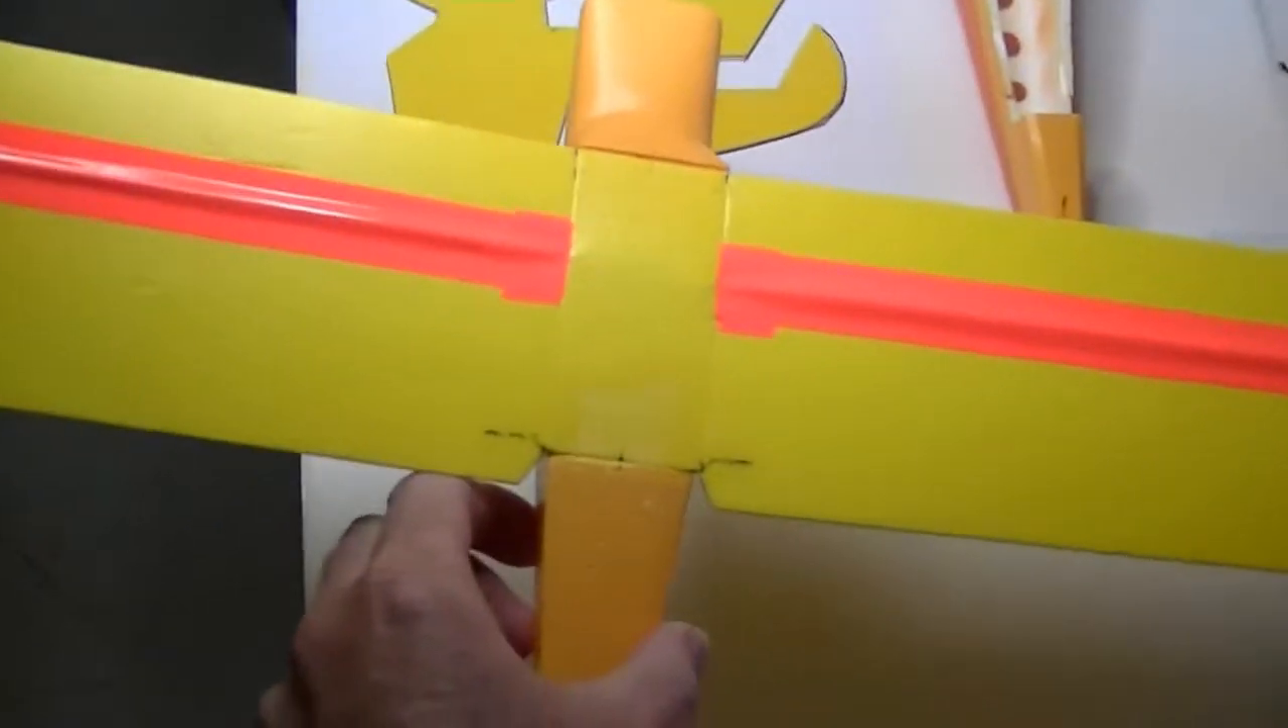The main wing is now glued to the body and we have a little bit of a dihedral there because of the carbon fiber rods and the shape of the body gives us a little airfoil.